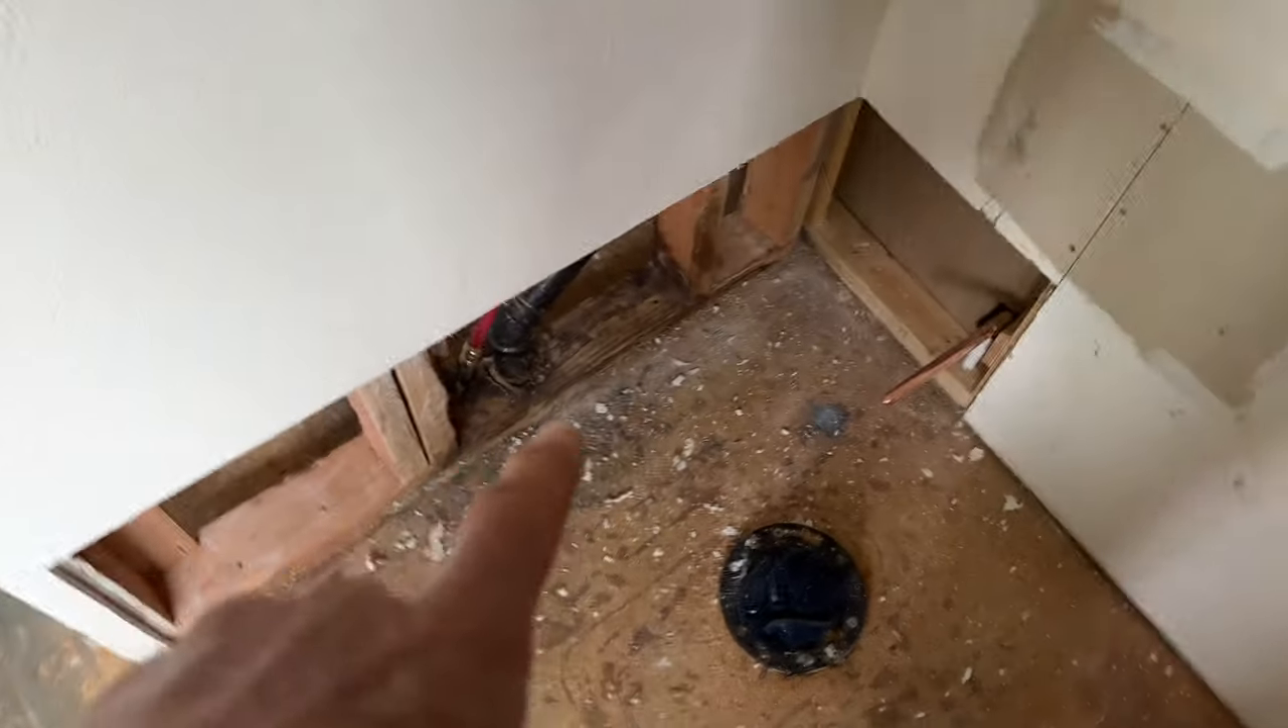Still need to install my green board on these open locations.